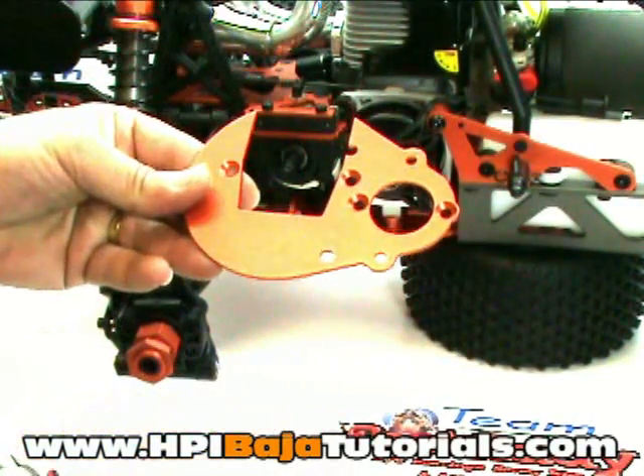Got all the screws out so let's go ahead and pull the plate off just like that.